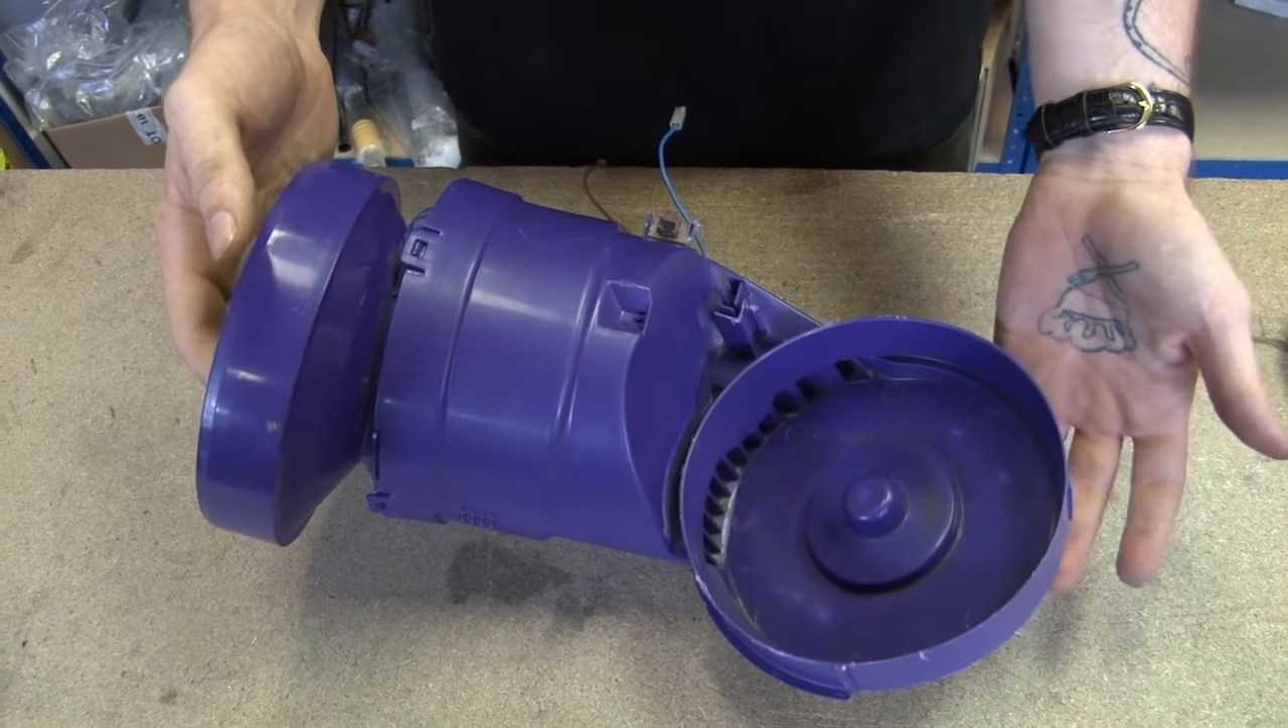OK, and that is my motor assembly reassembled.